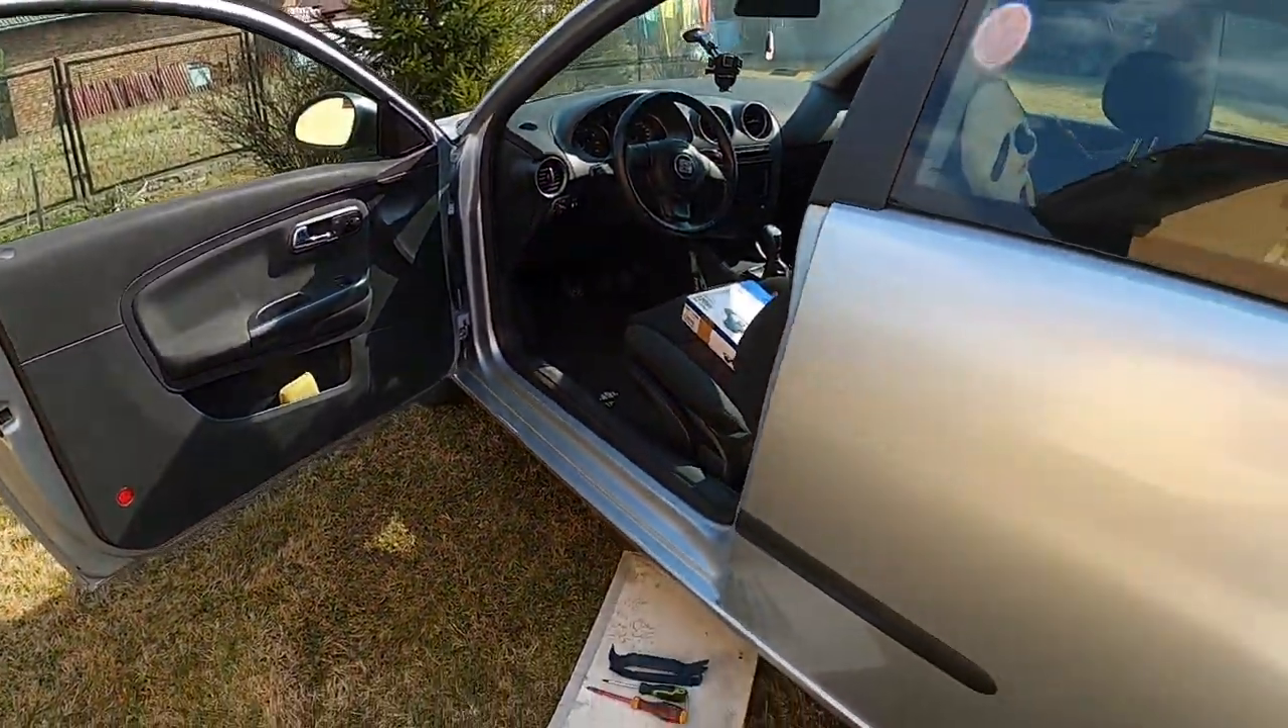I boczek jest już założony elegancko. Także jak widzicie. Boczek już jest na swoim miejscu.